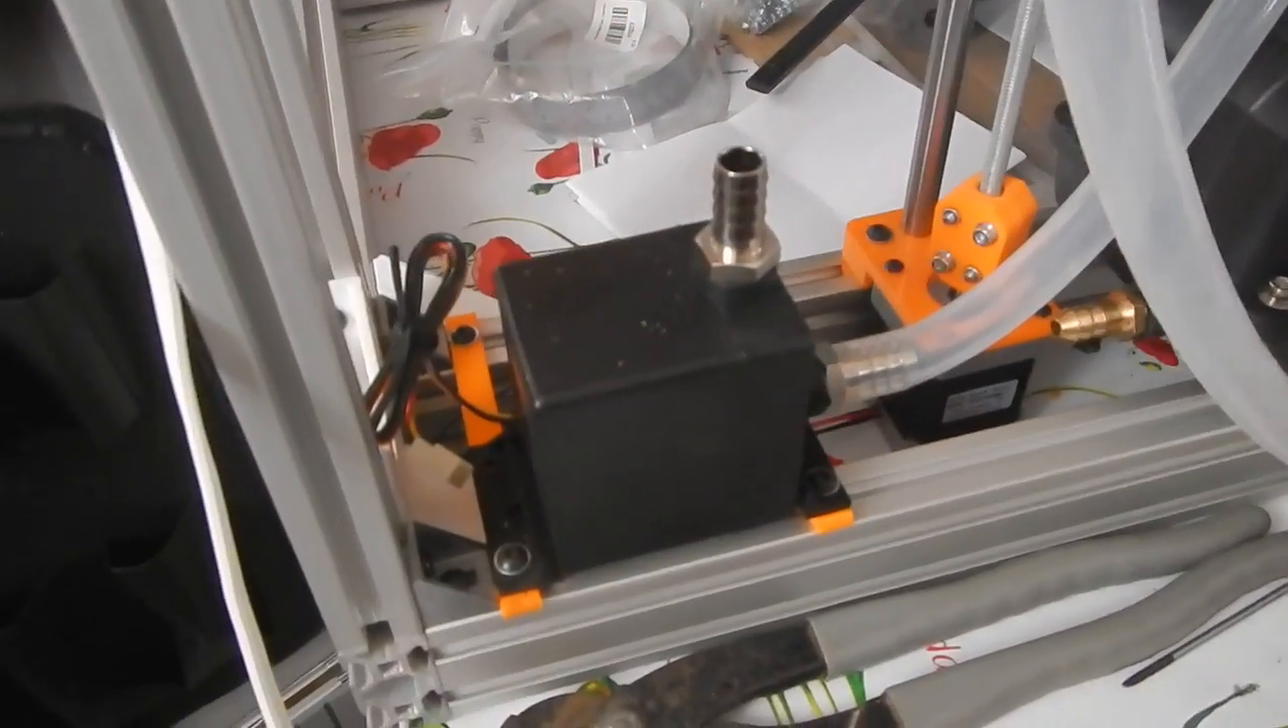The other bits I'm doing is the water cooling pump's arrived, so here we go. That's installed.